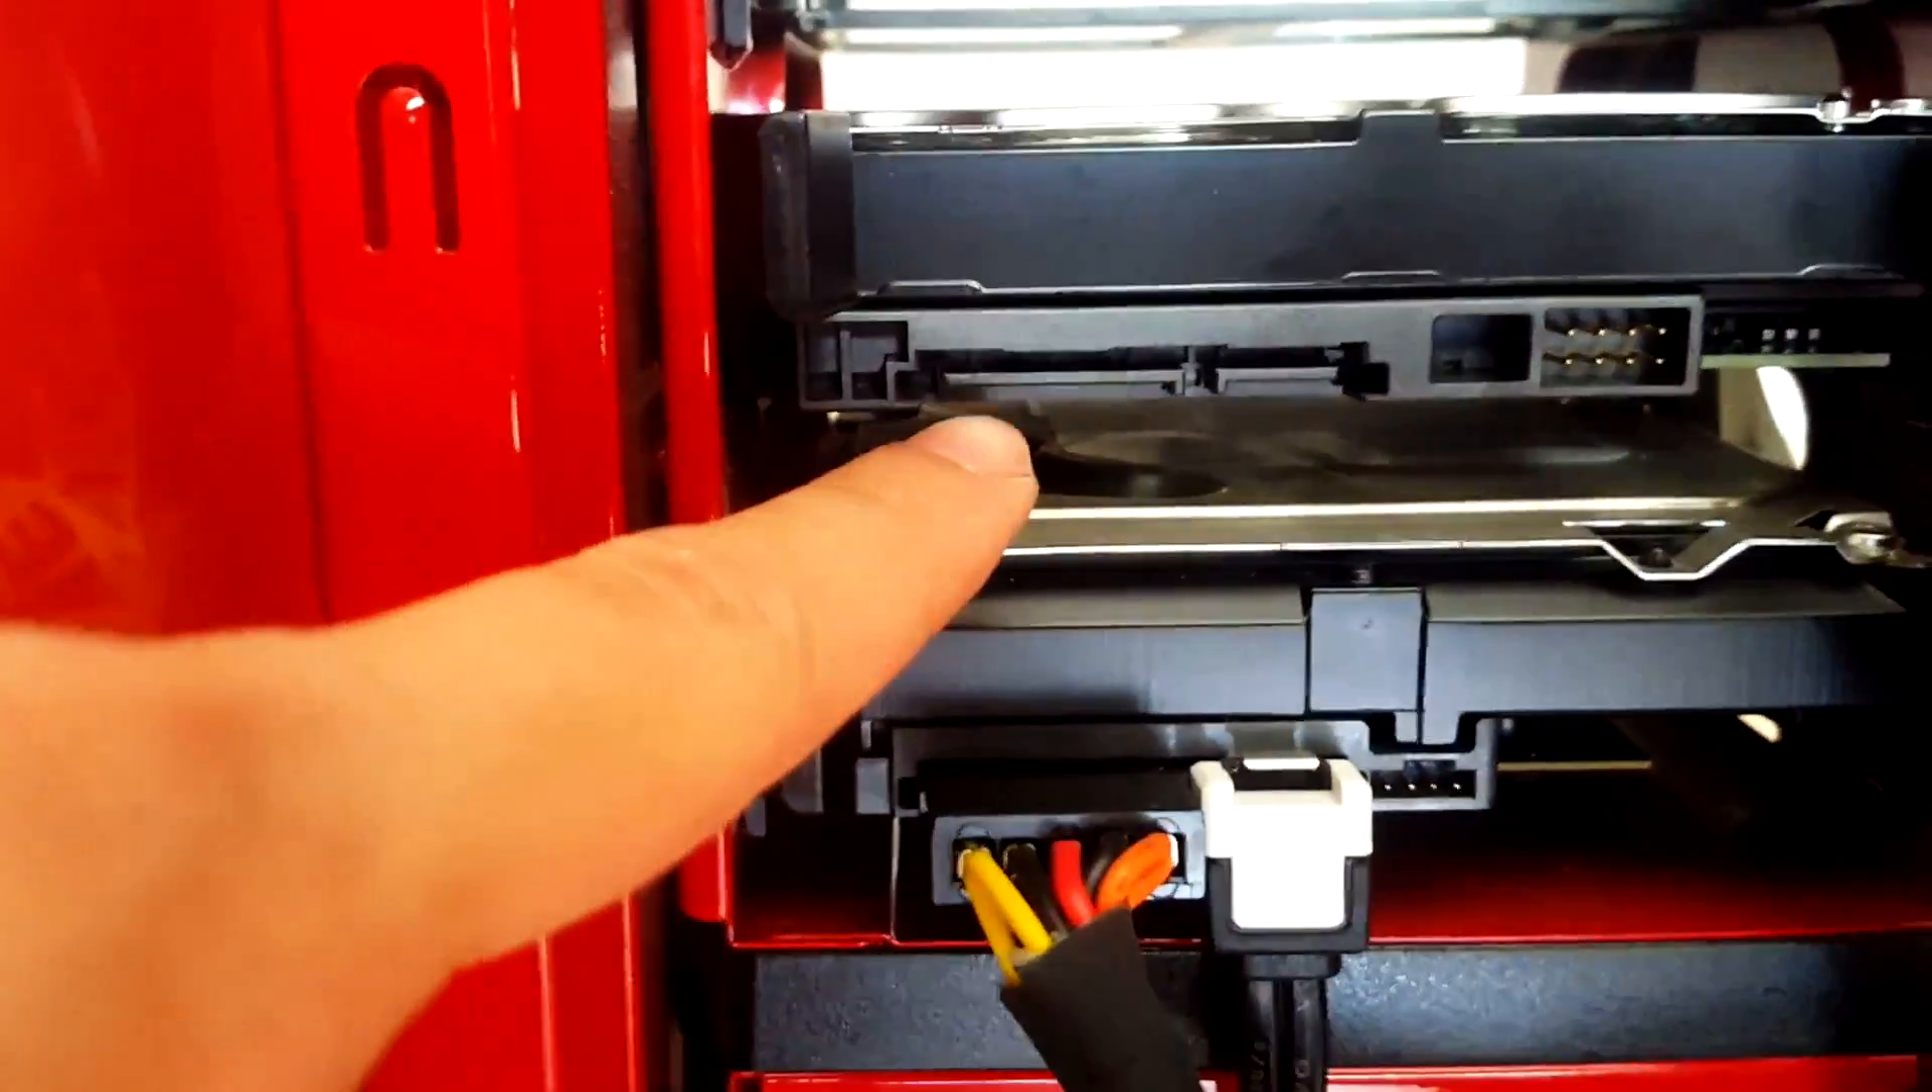So now what we need to do is we need as you can see with my other hard drive it's all wired up with SATA and power and this one is gonna be power and SATA for data transfer.